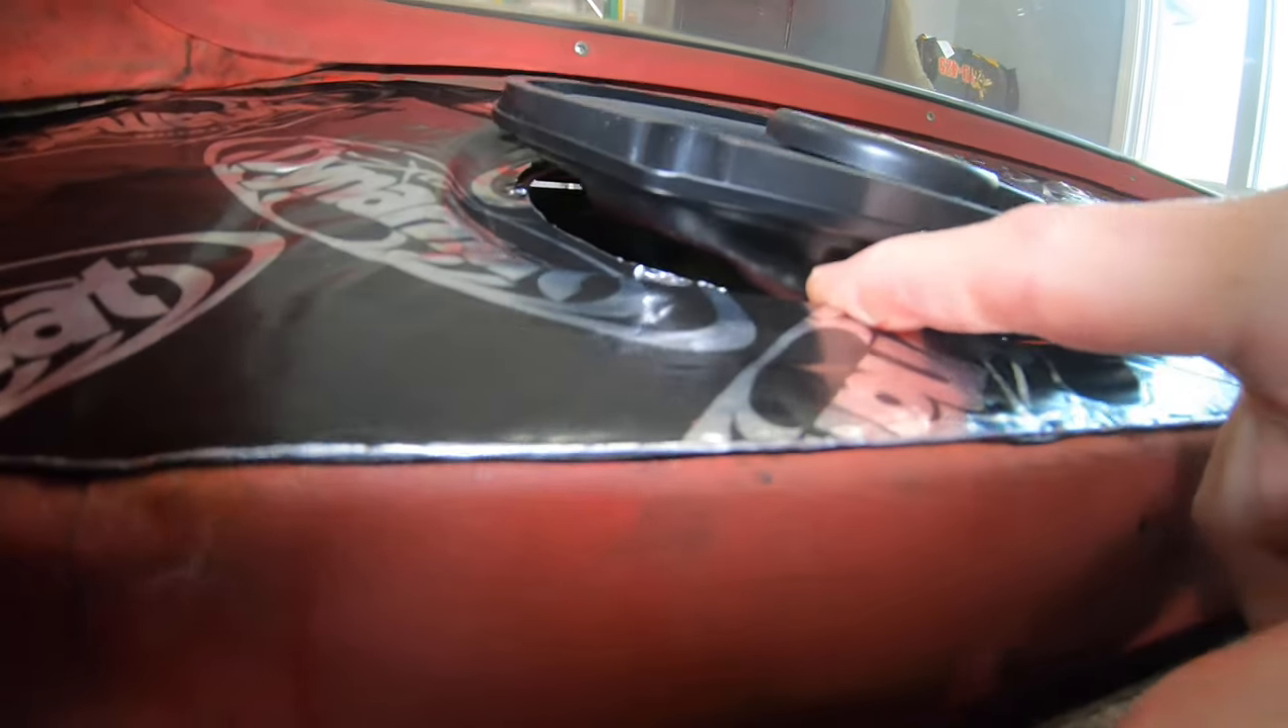You can see the body of the speaker doesn't even clear the holes it's sitting a good probably half inch up.